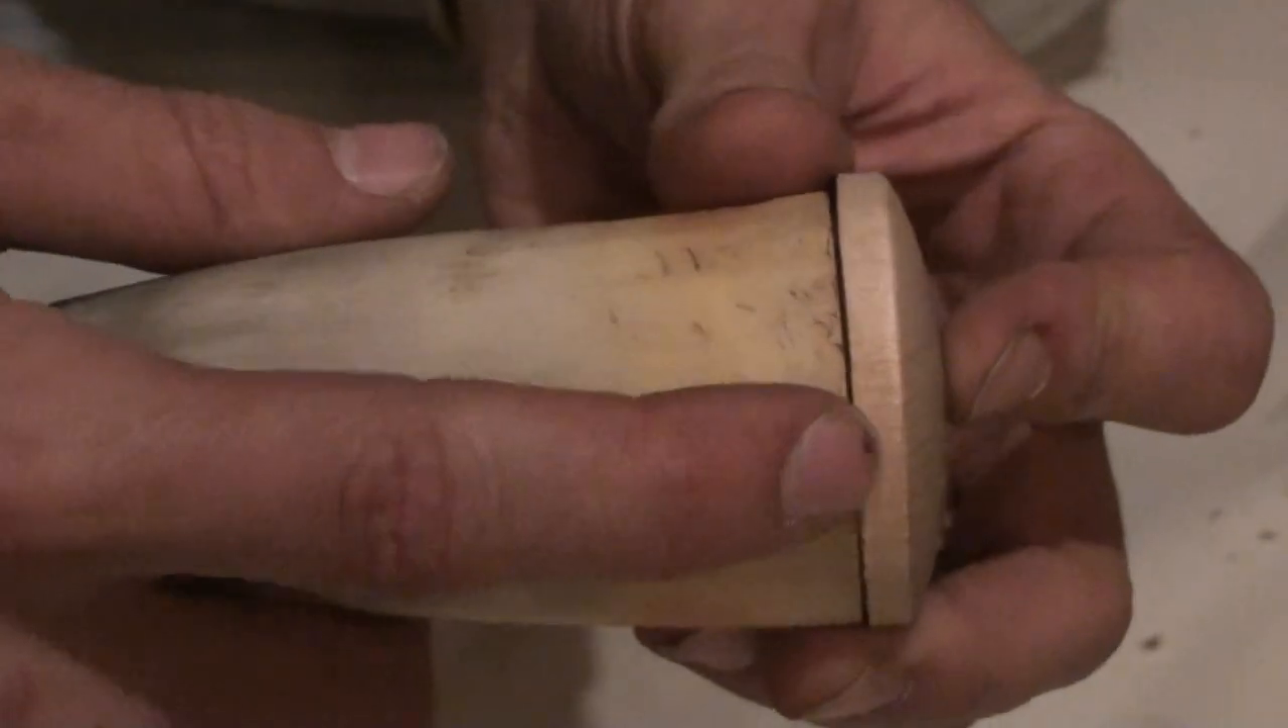Okay, we got our plug in there, and it's pretty flush, it's pretty good.